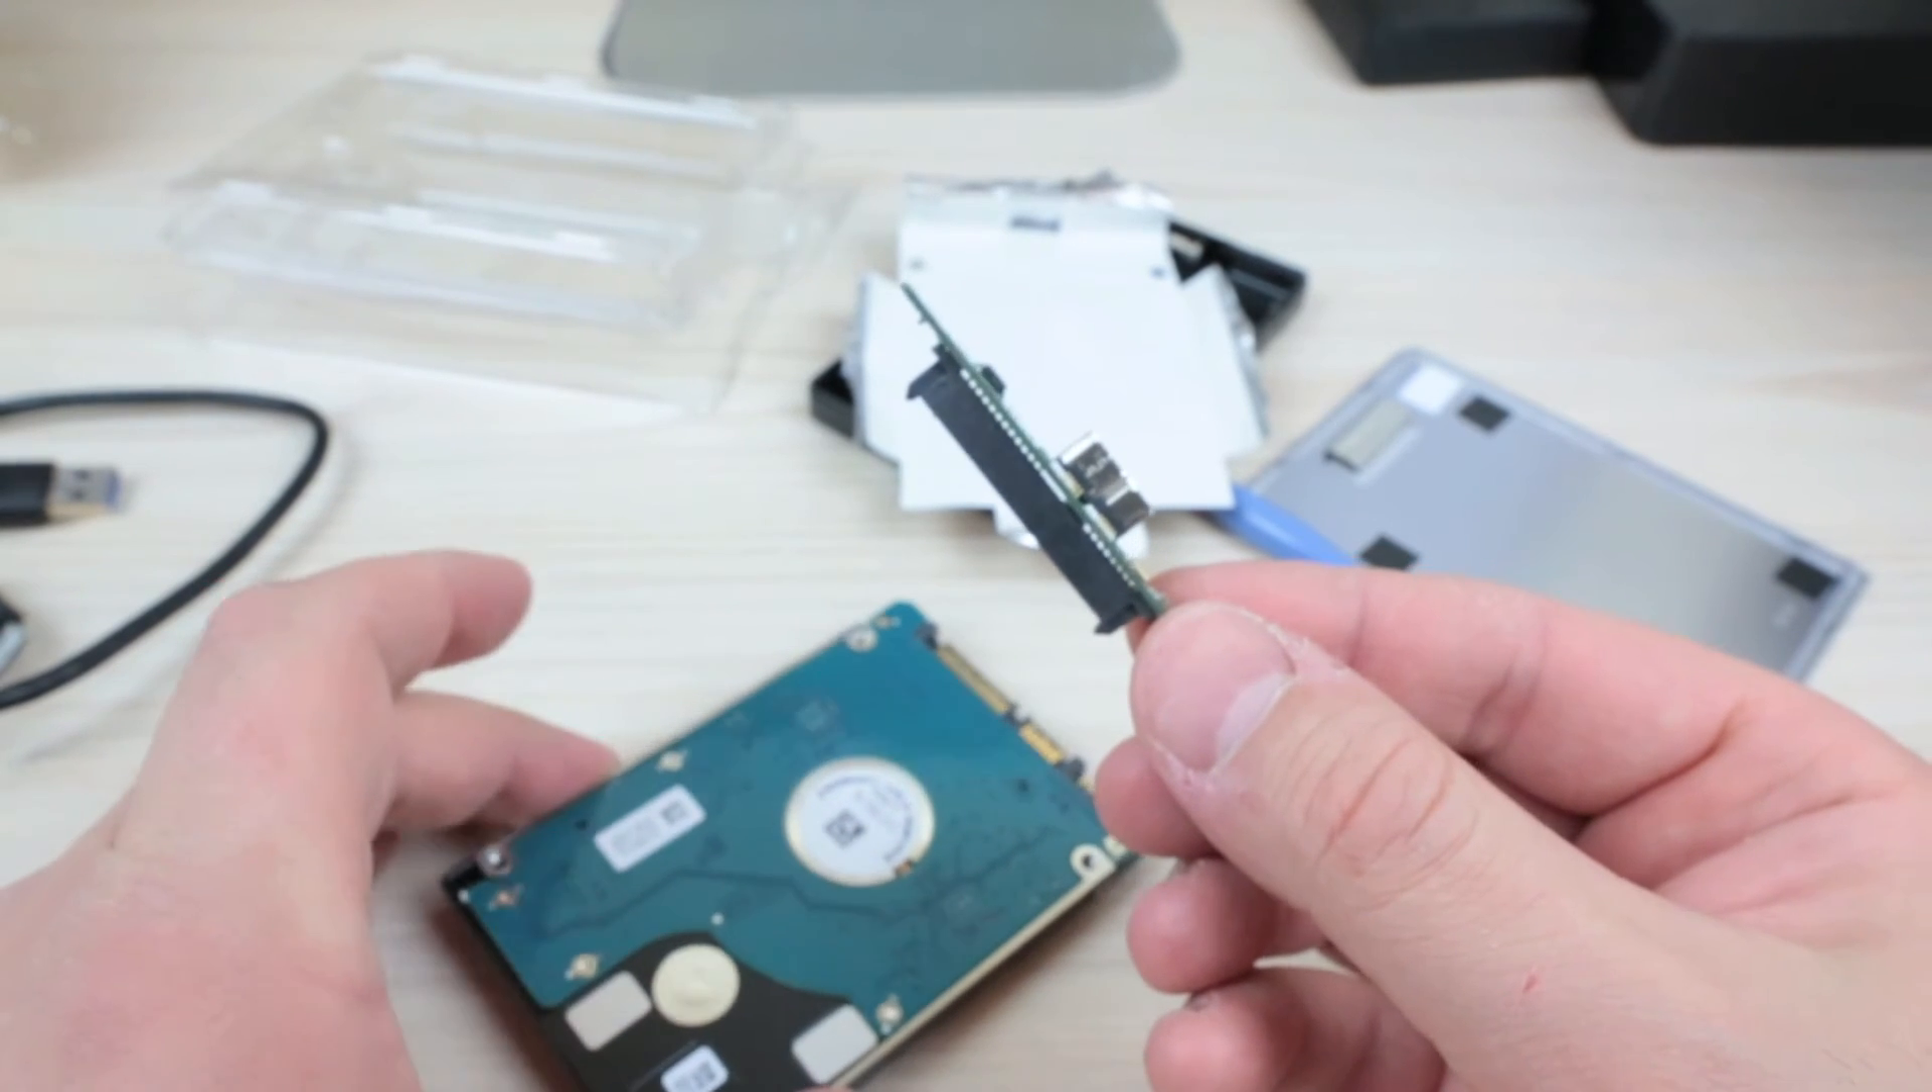Here, this is the actual board that has just come off.